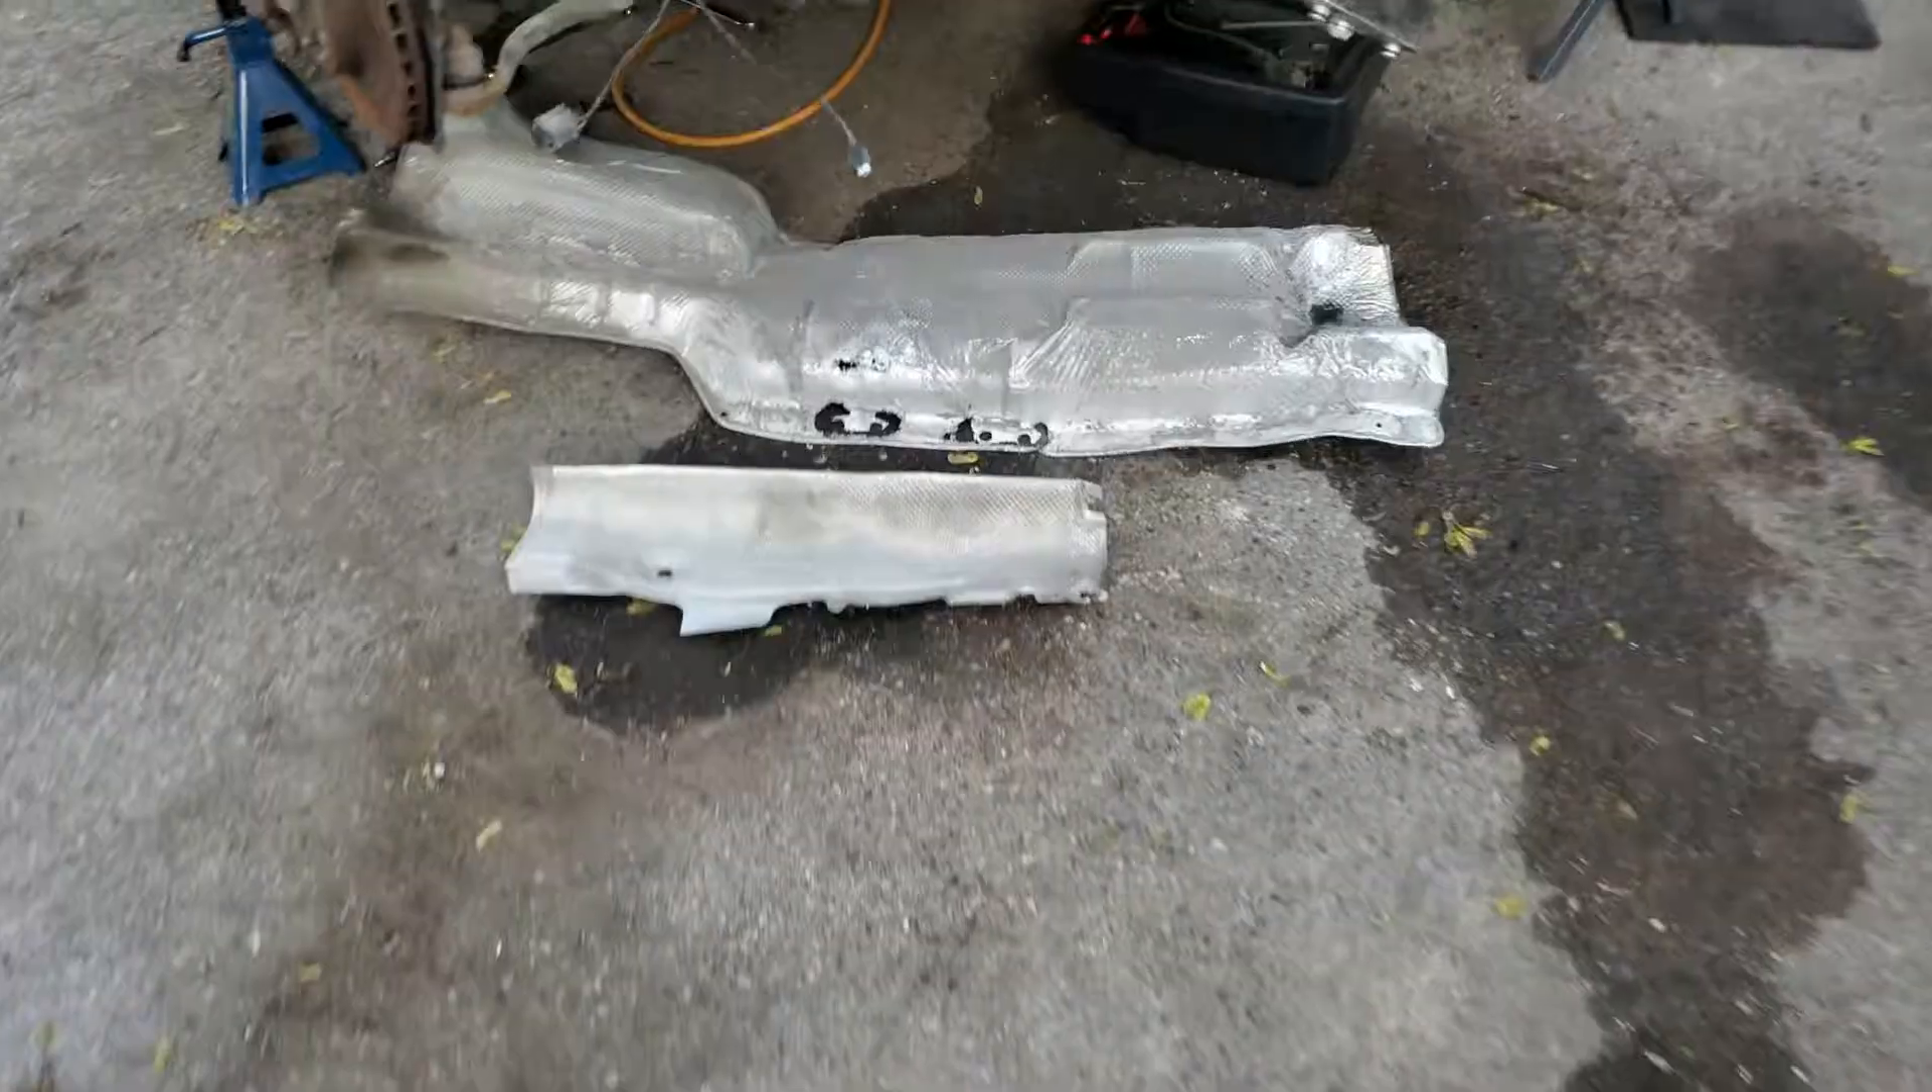Okay just got those heat shields down.